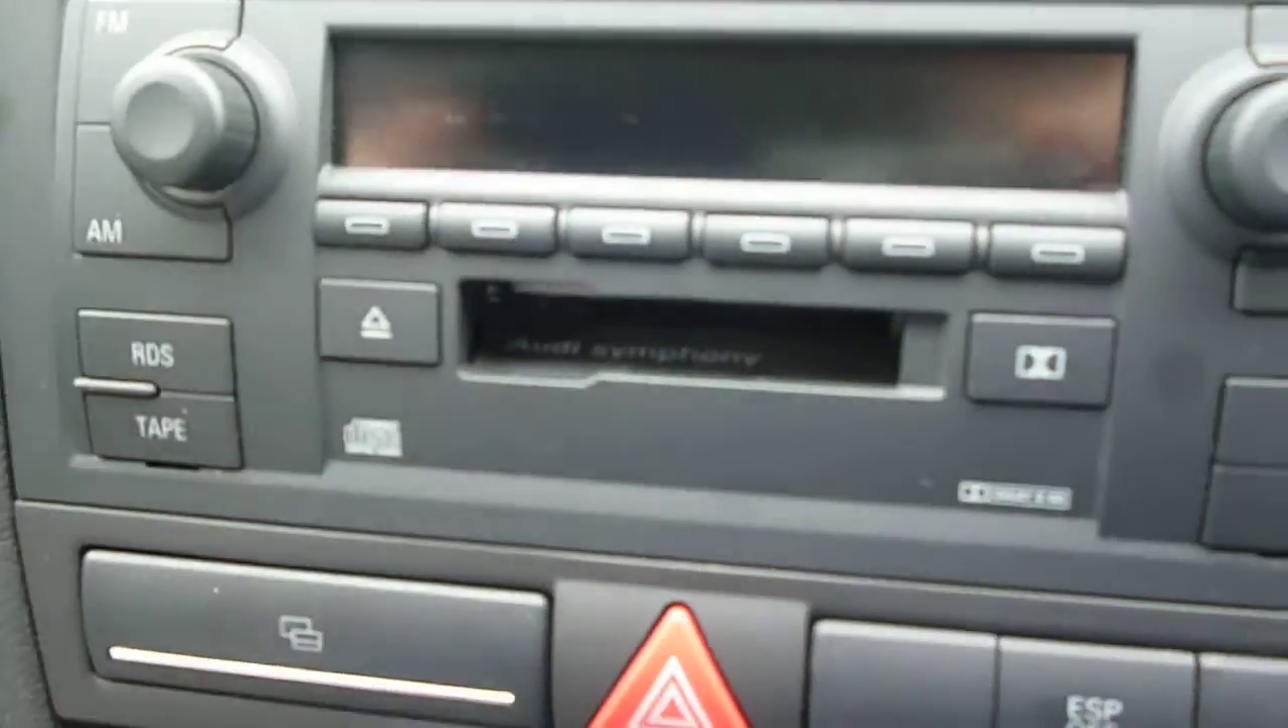The cassette drawer flap isn't coming back up completely.